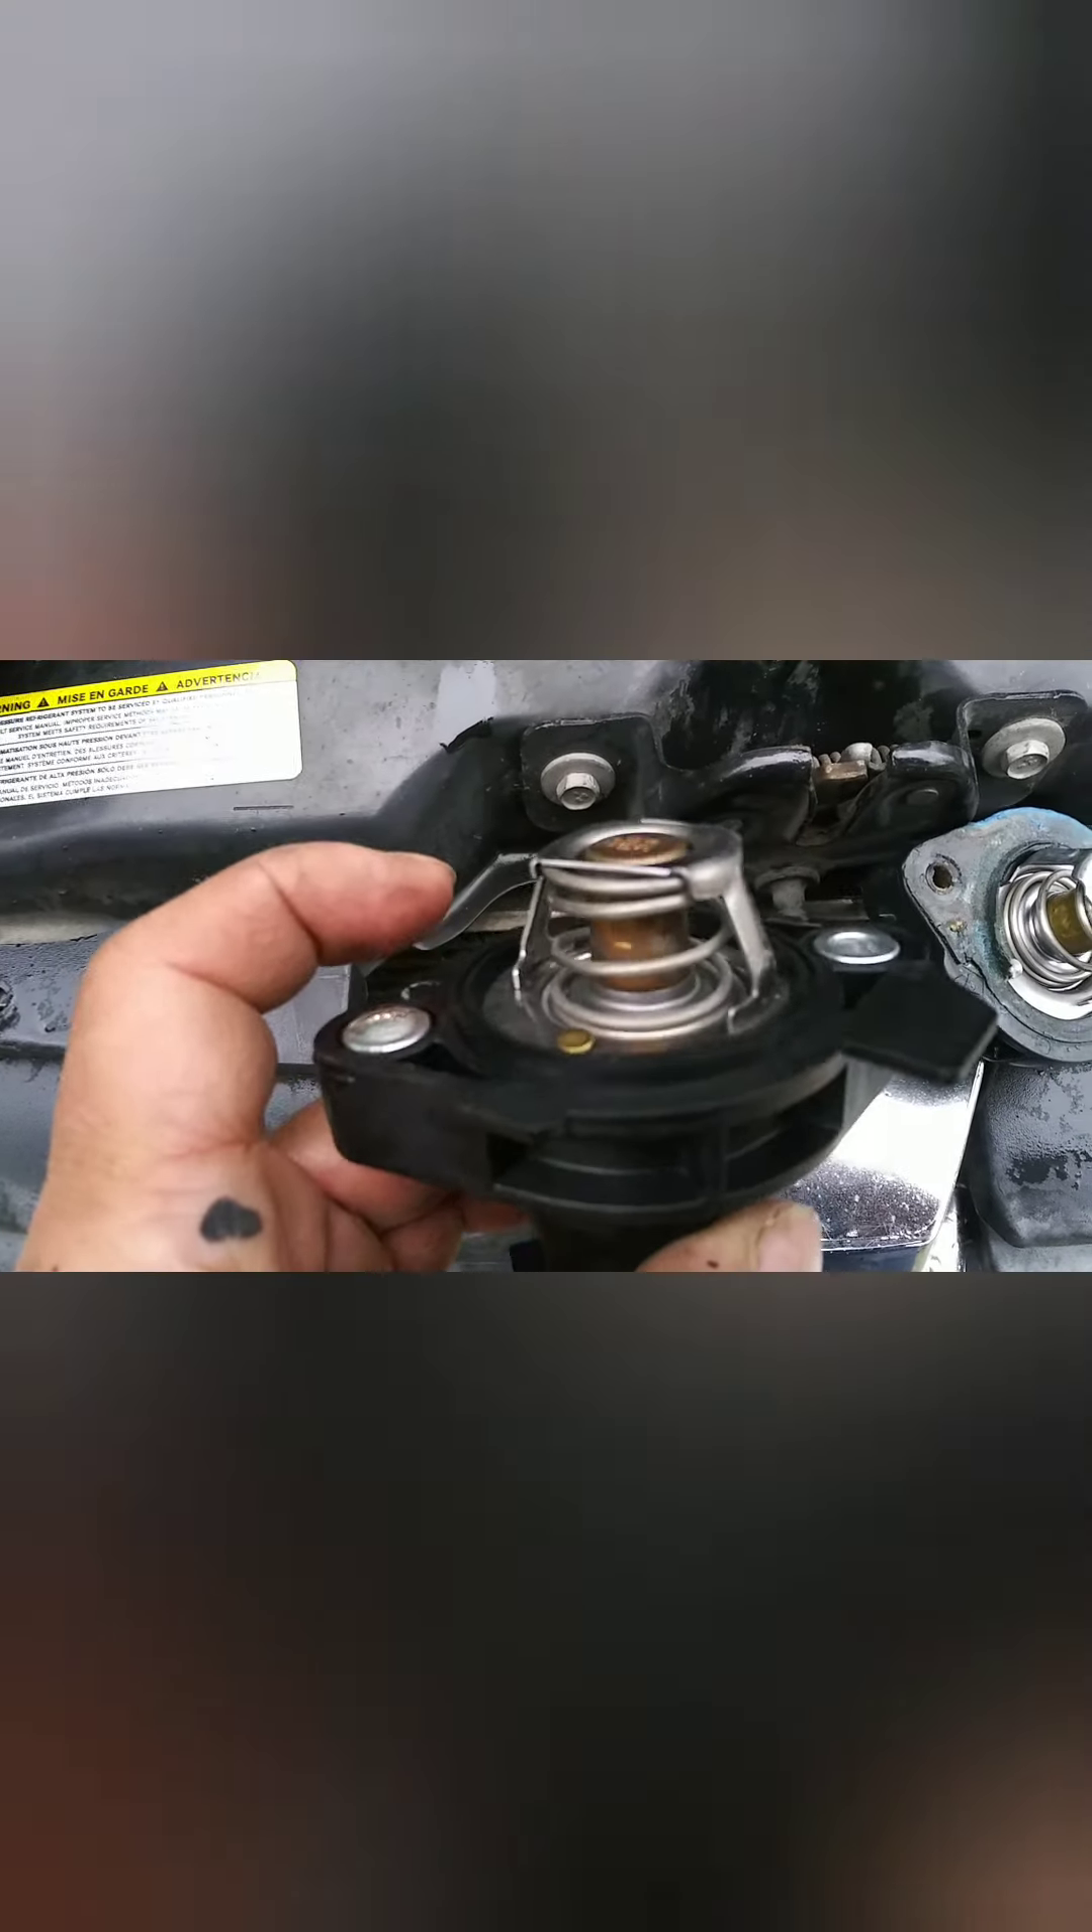Aquí ya tenemos puesto el termostato adentro del plástico este.